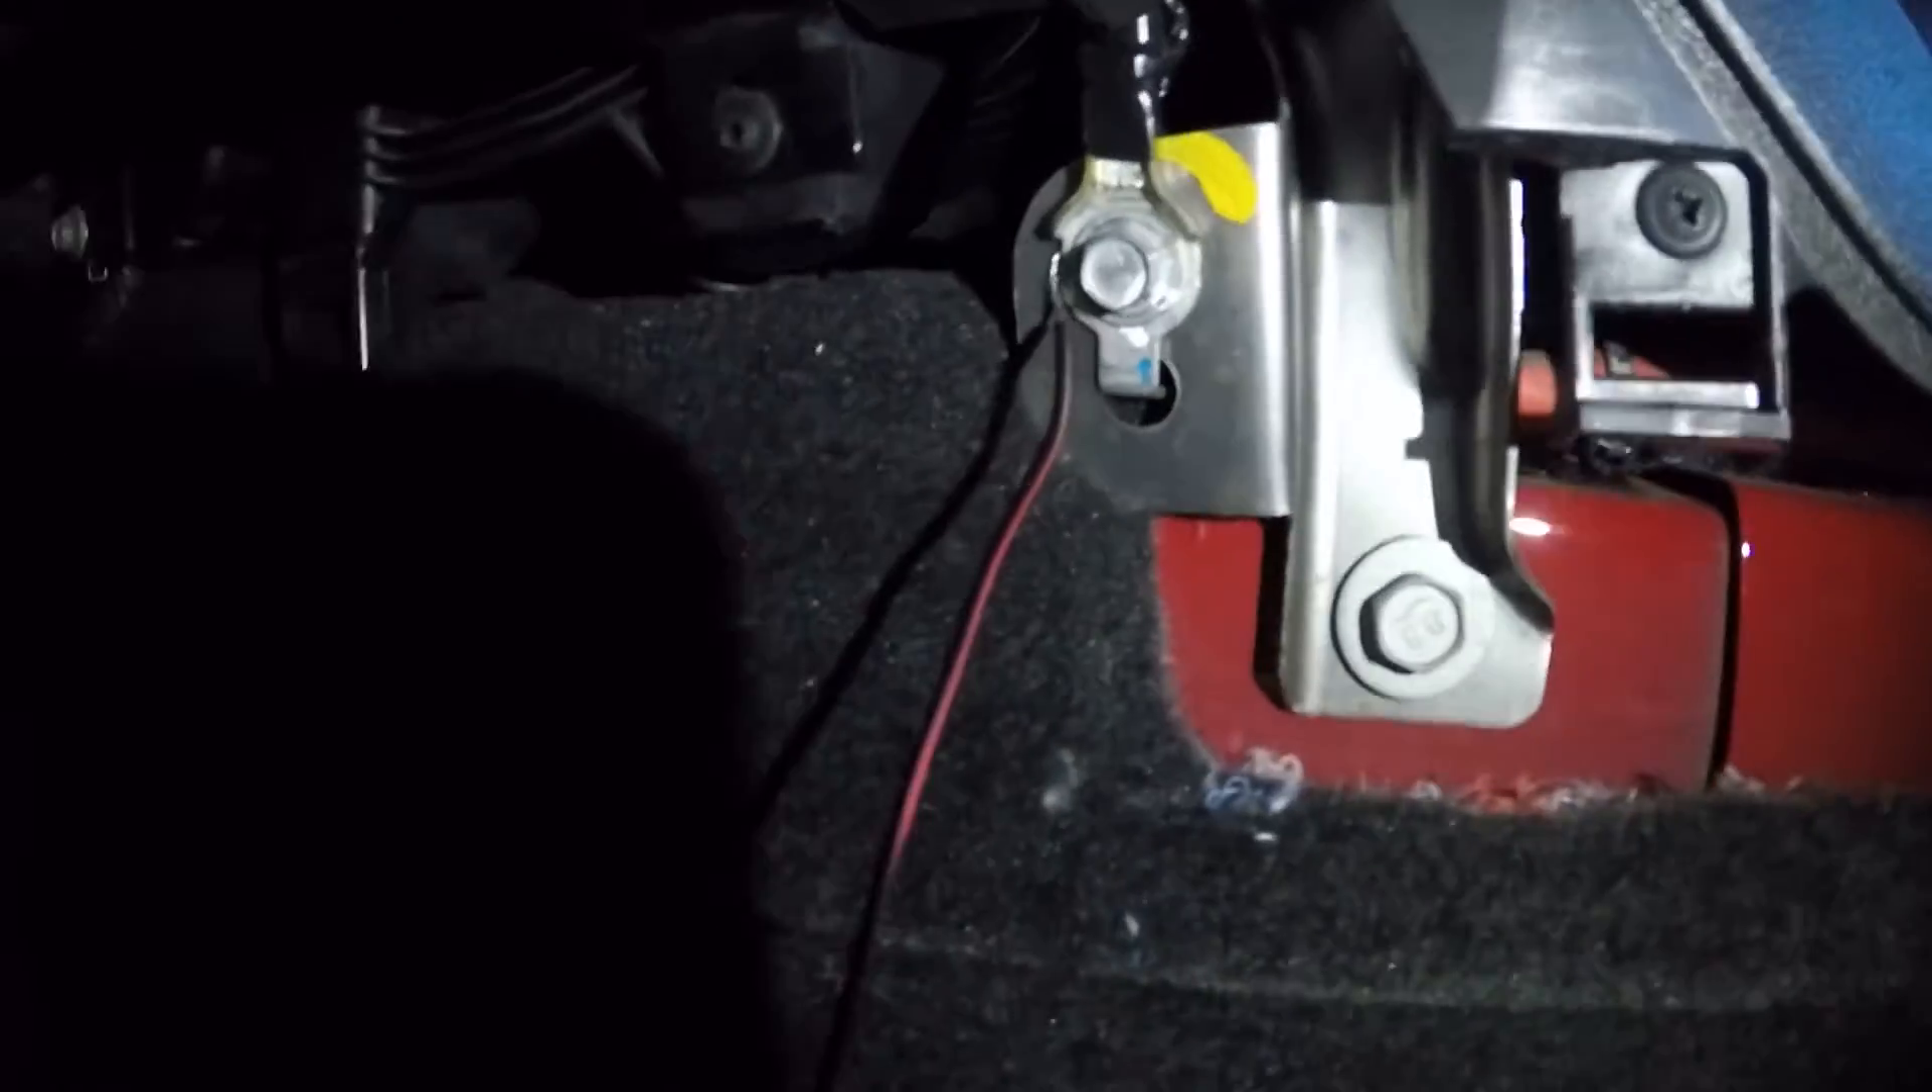So guys, Peyton just got the ground all set up. It's actually right there. You can see the wire going into it.